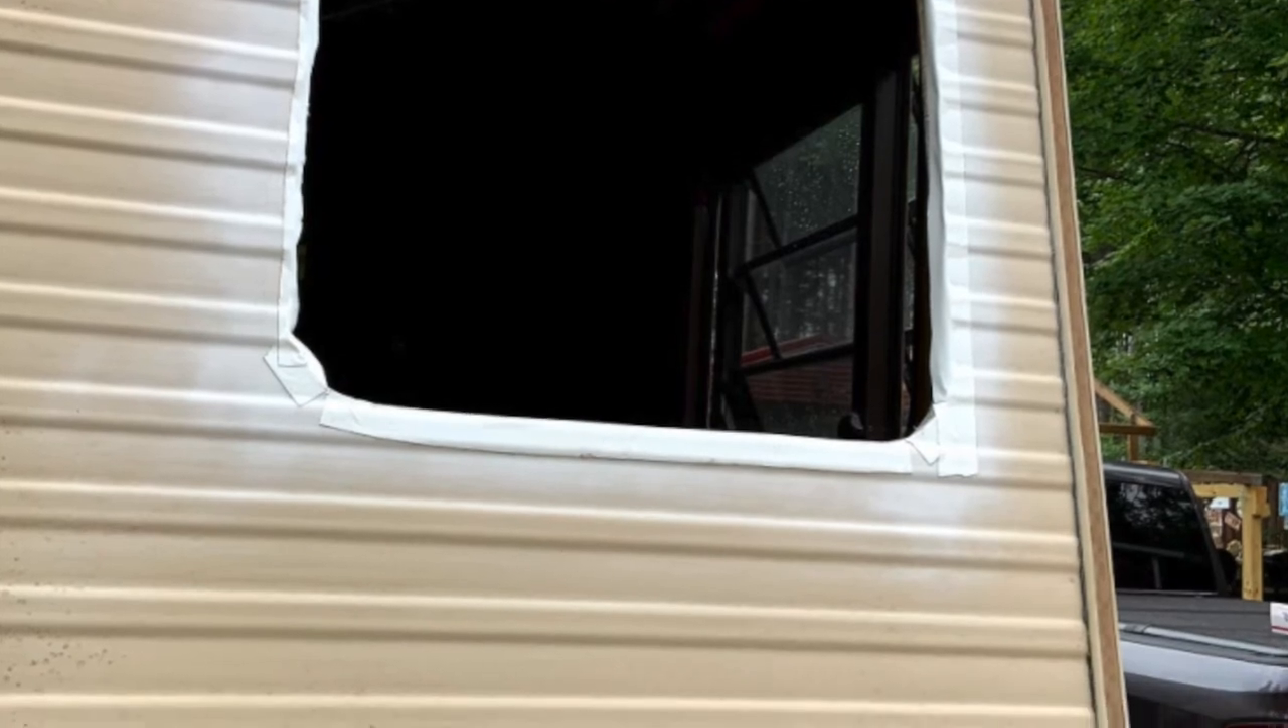I also placed new Eternabond tape over the window opening to help prevent any water from getting inside the wall.